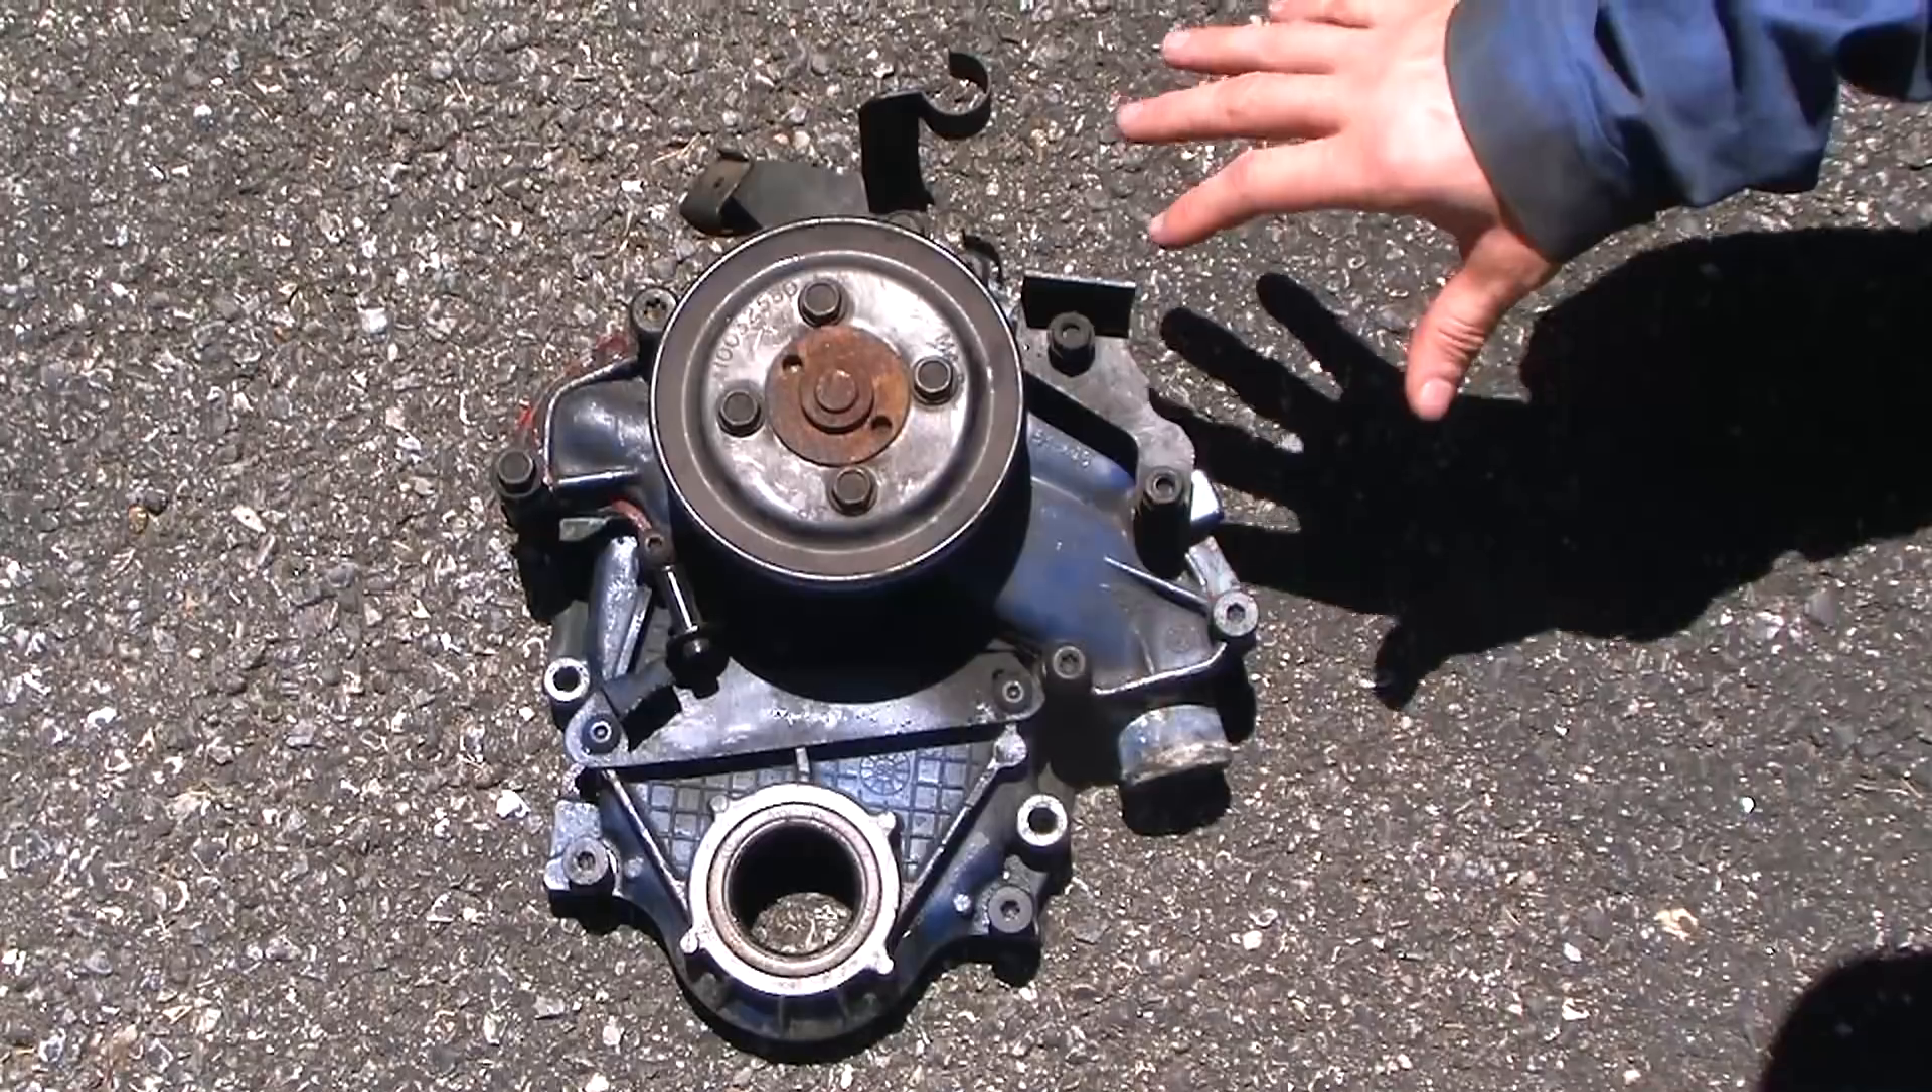Alright, here's the timing chain cover removed.